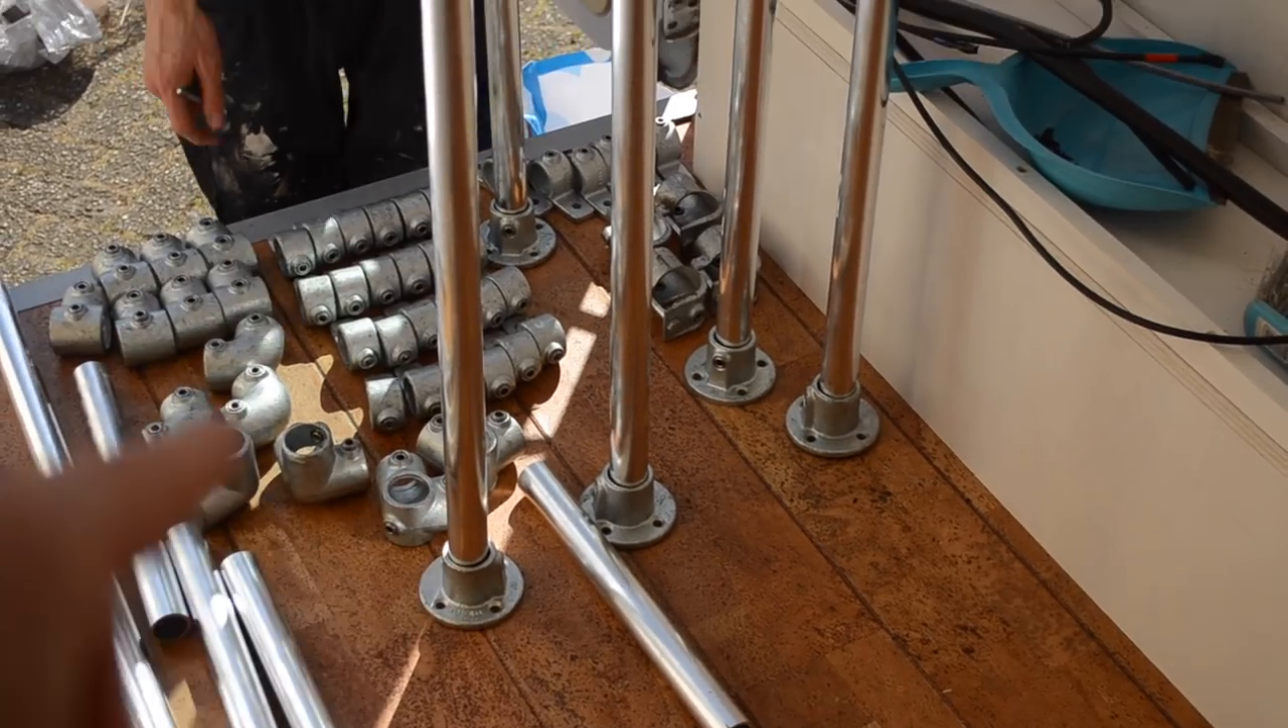So Yordi has just started and he's connected these leg holders to these scaffolding tubes.